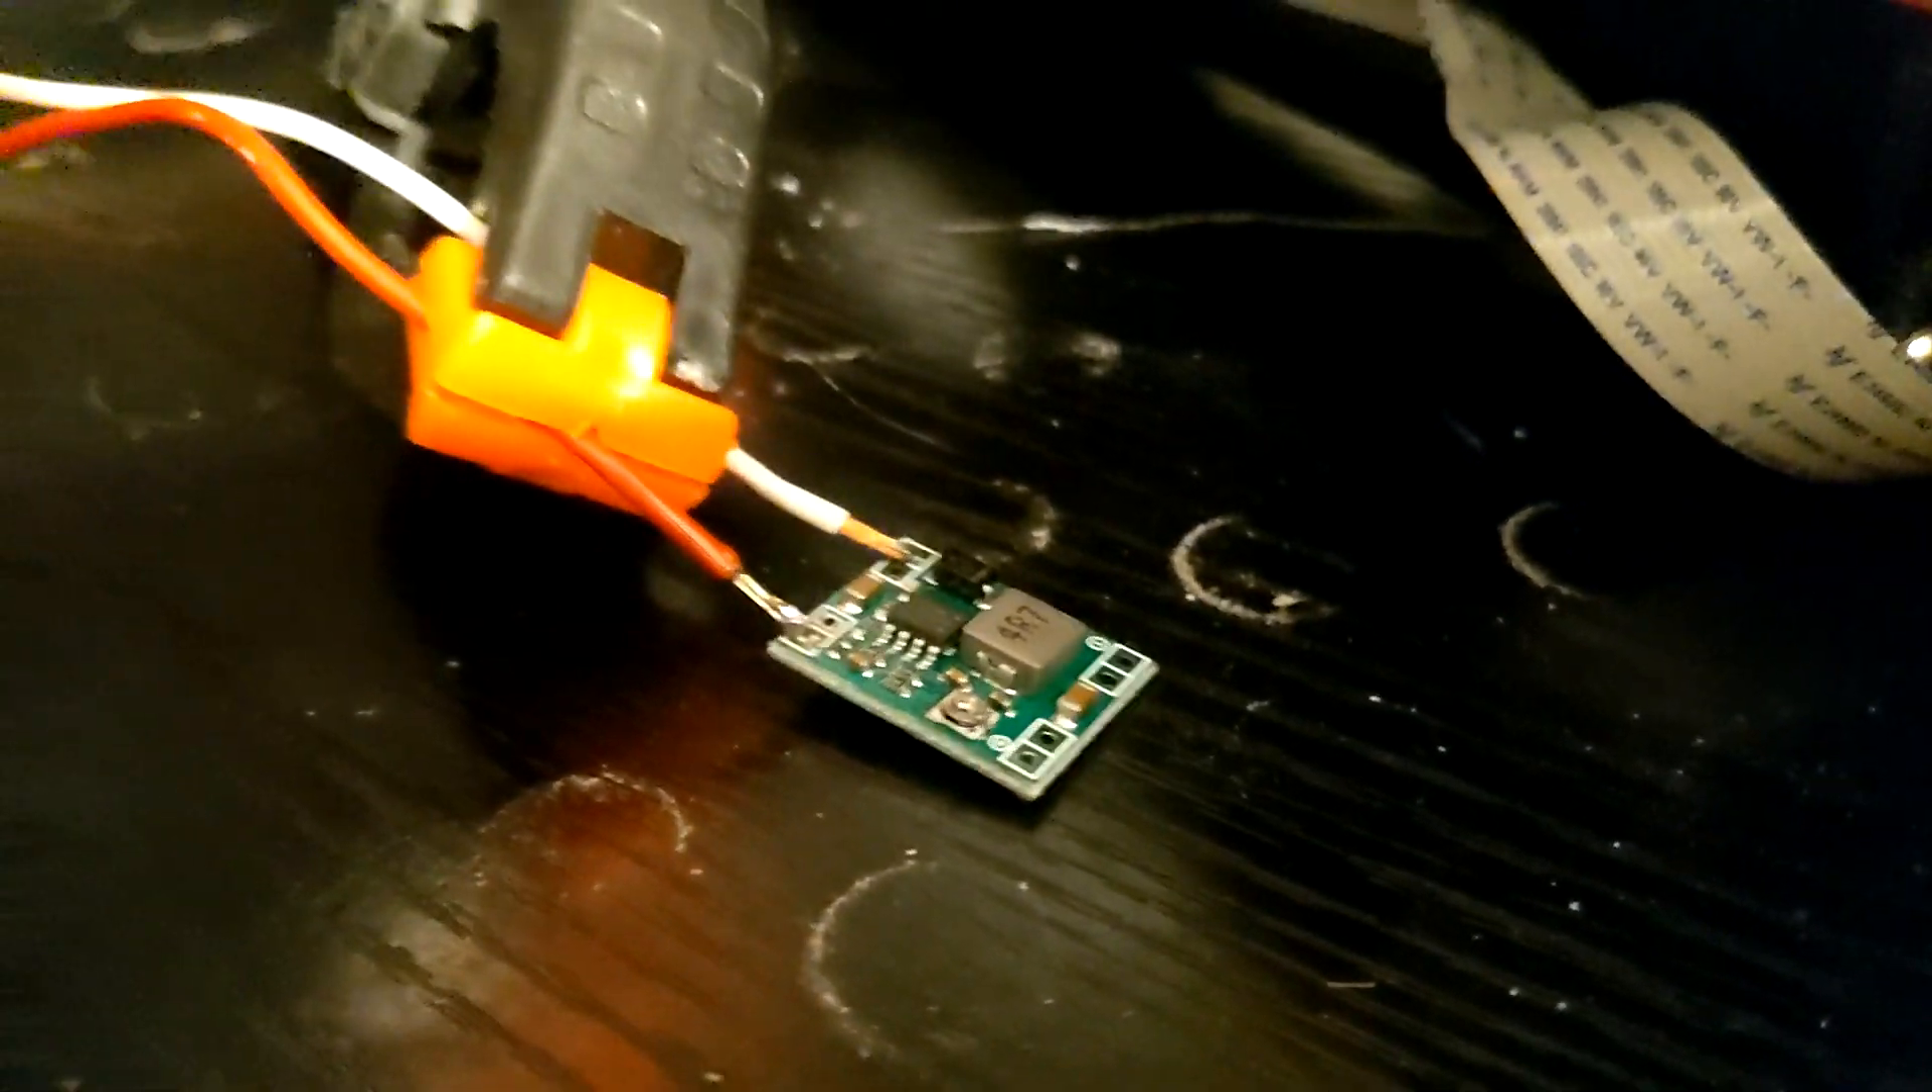Okay, so I've now soldered the wires to the board.